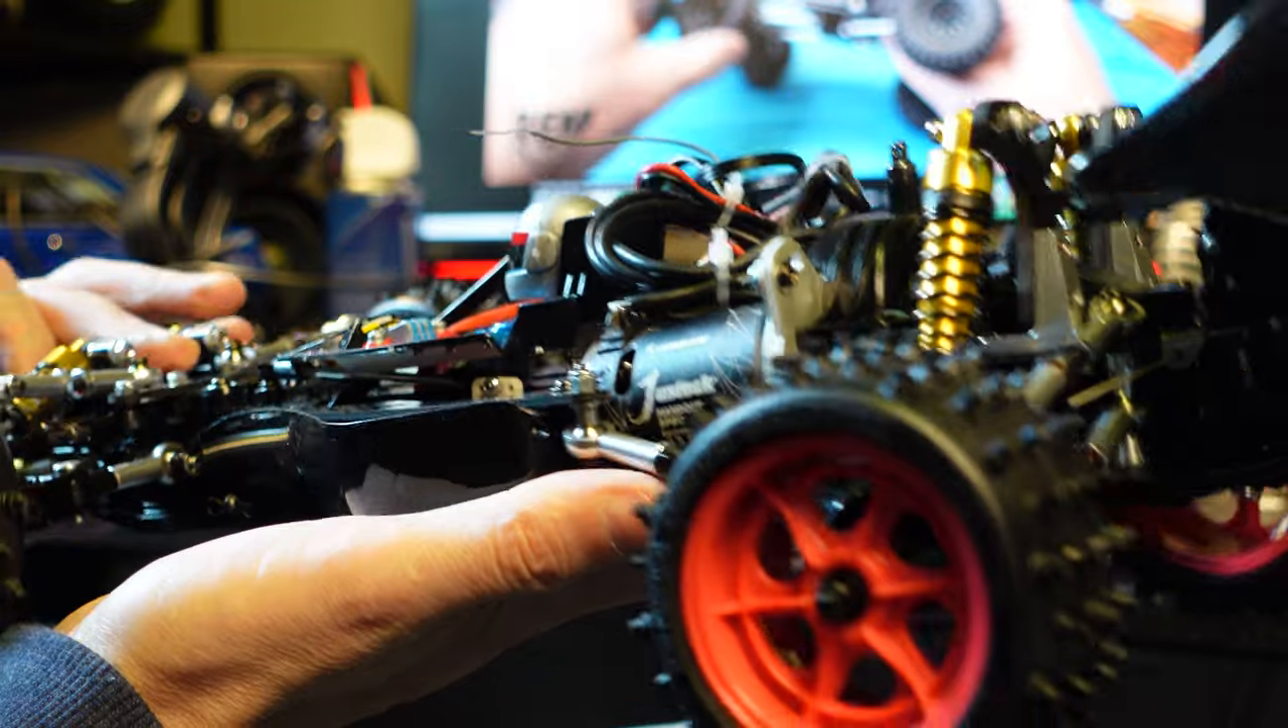So I haven't put the body on yet.